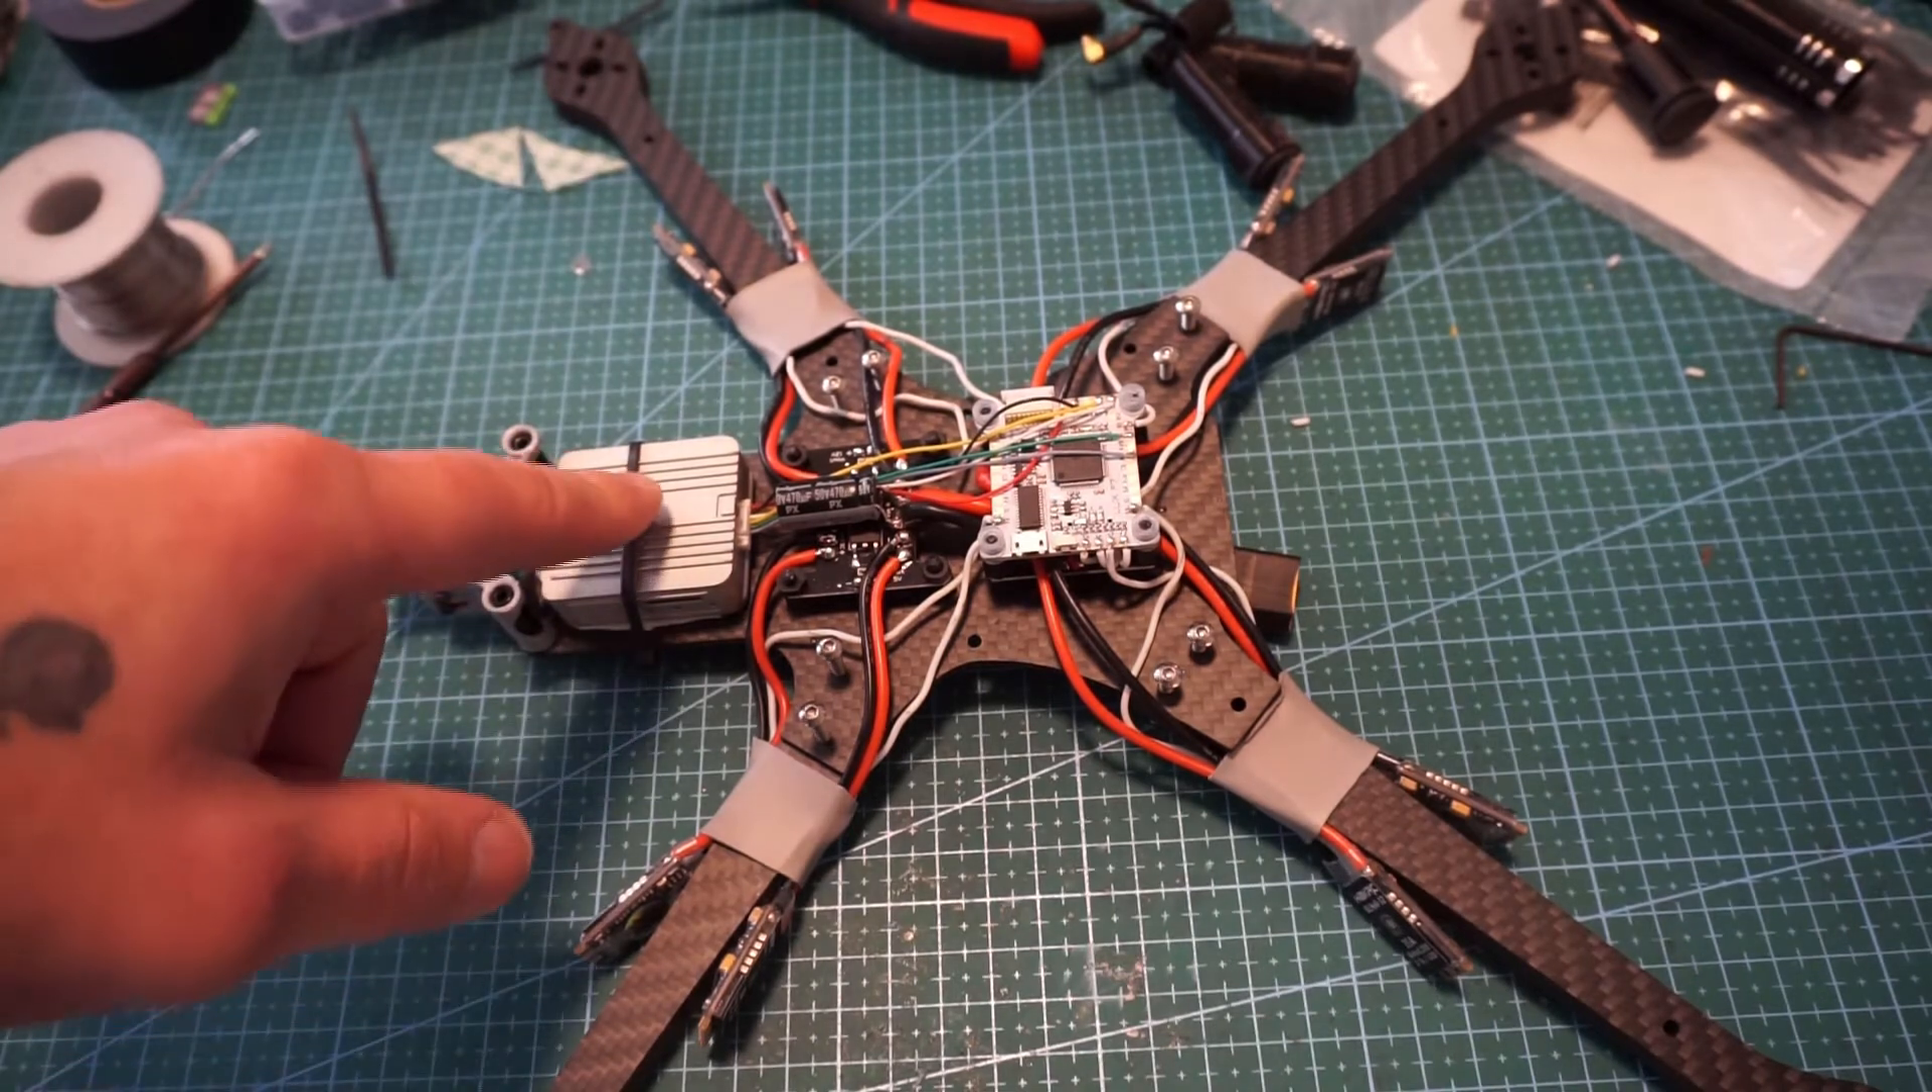We have the air unit camera mounted we have the um Air unit mounted with the two sided tape underneath of it secured with a zip tie.